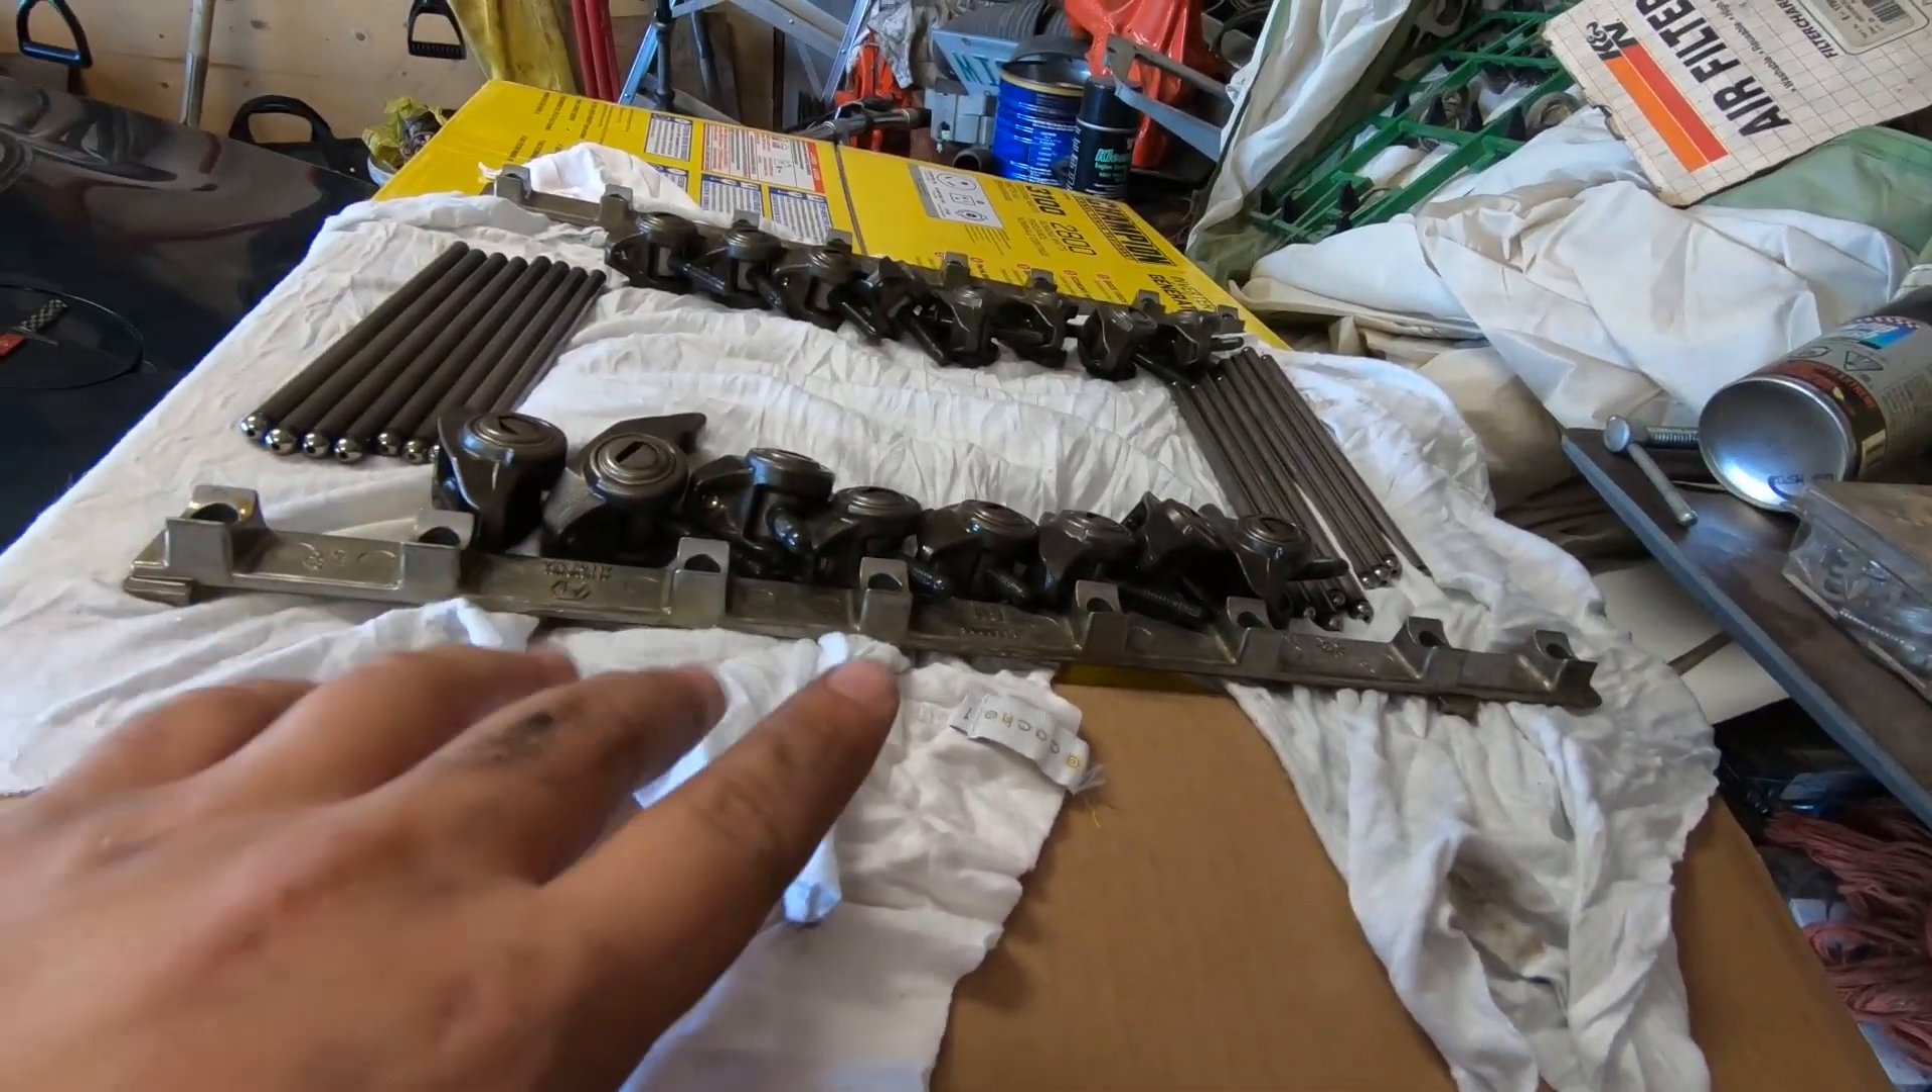Right guys so I got all my rockers and my push rods out.